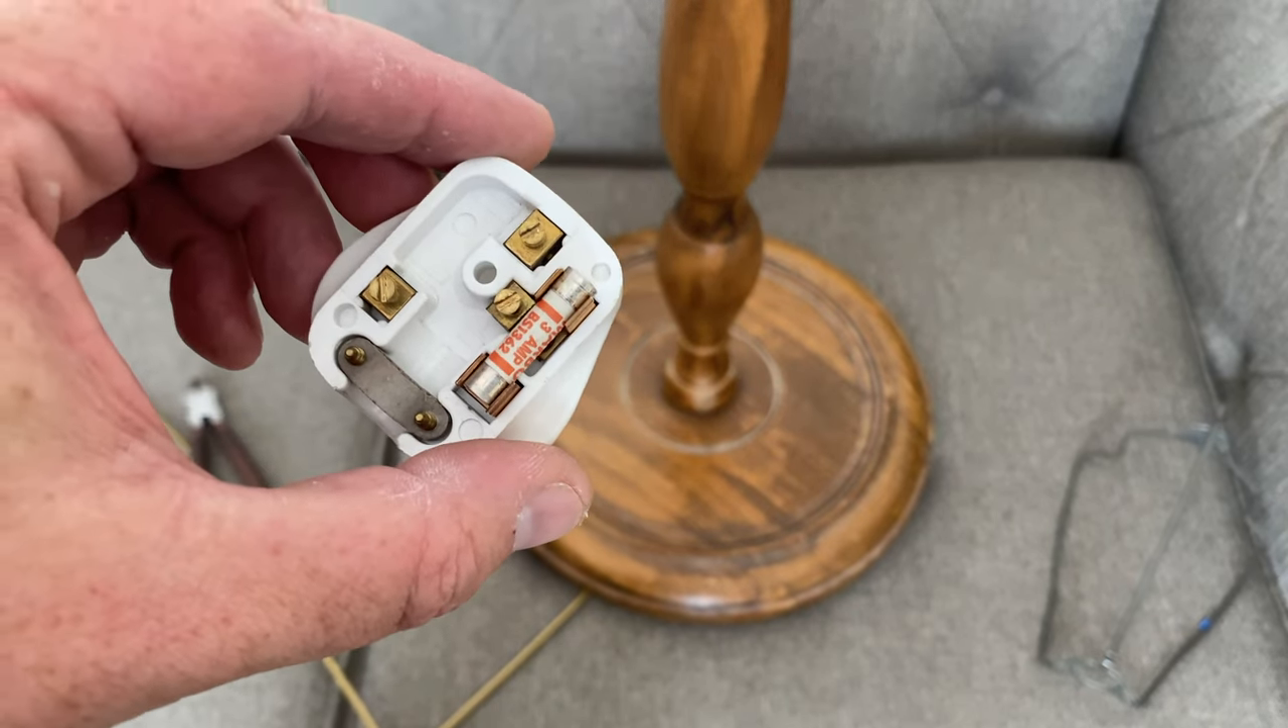This is the plug, I've taken the back off and disconnected from the cable.